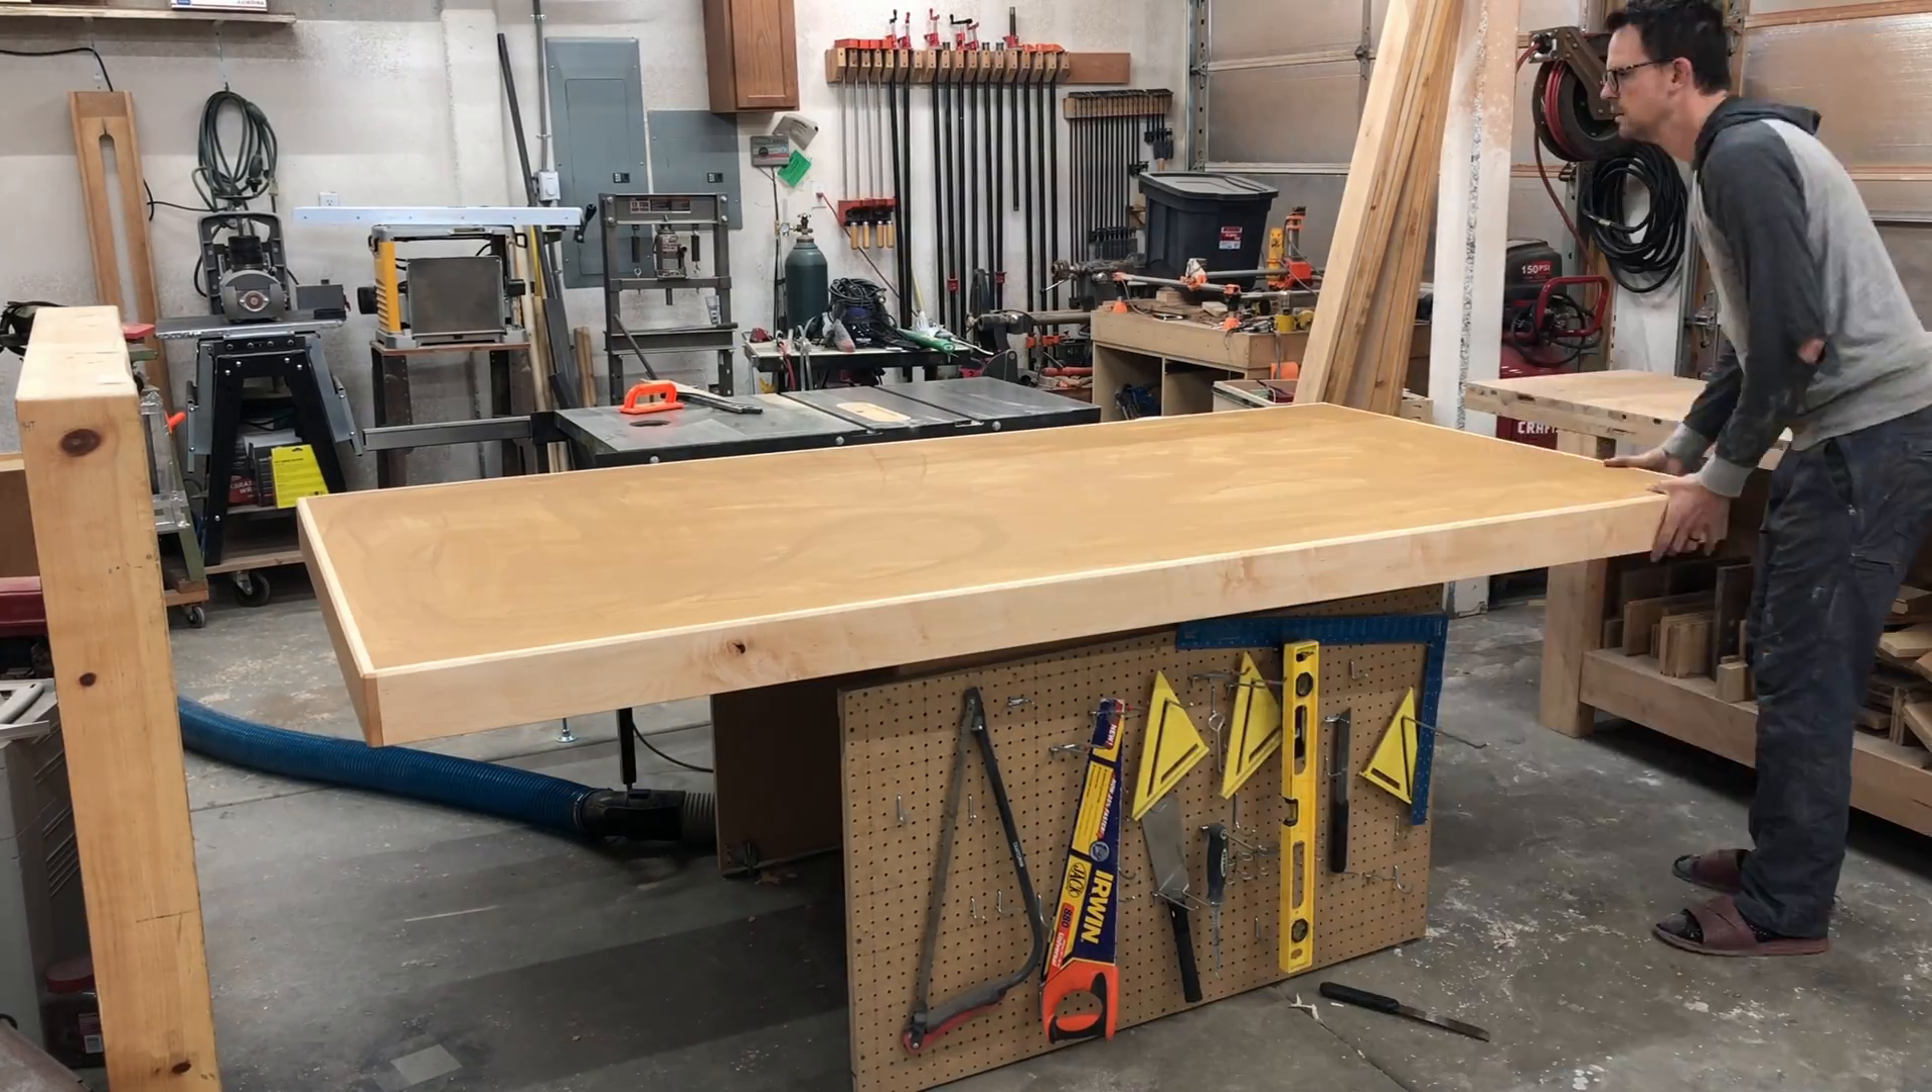After everything dried, I took apart my old torsion box top and plopped on the new one.